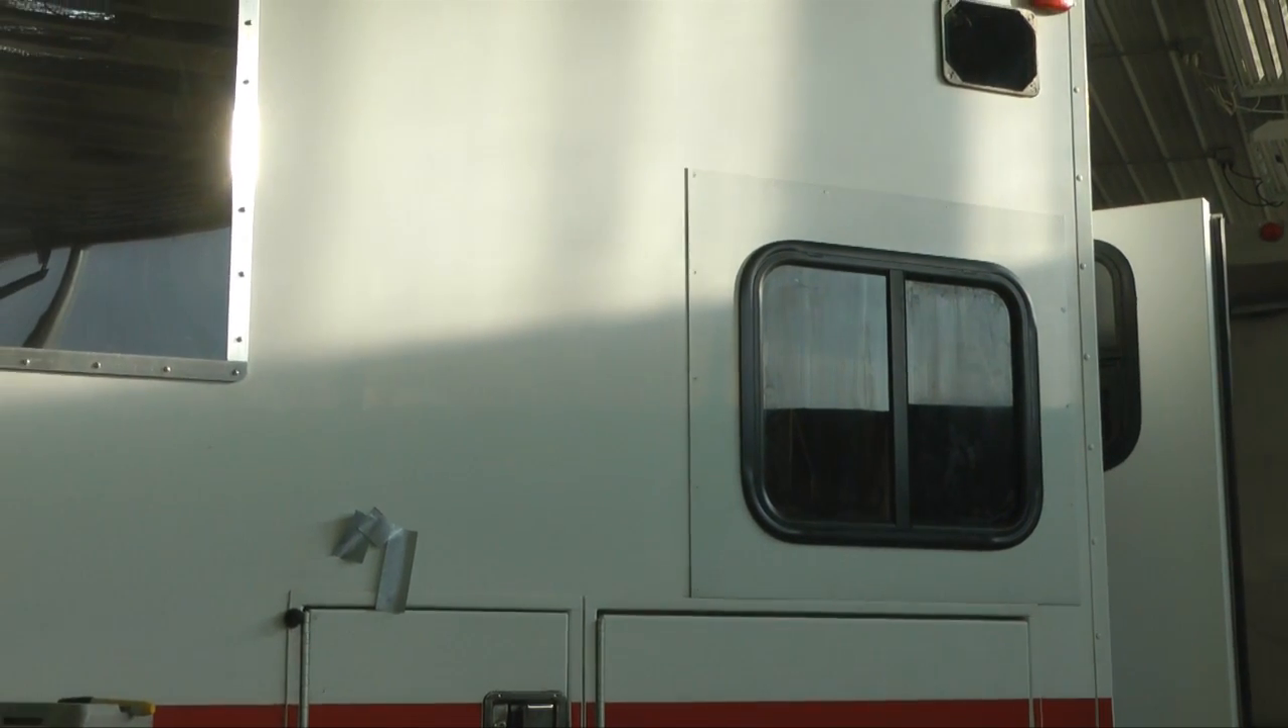I cut a hole and installed a sliding screened window, and that worked out very nicely.